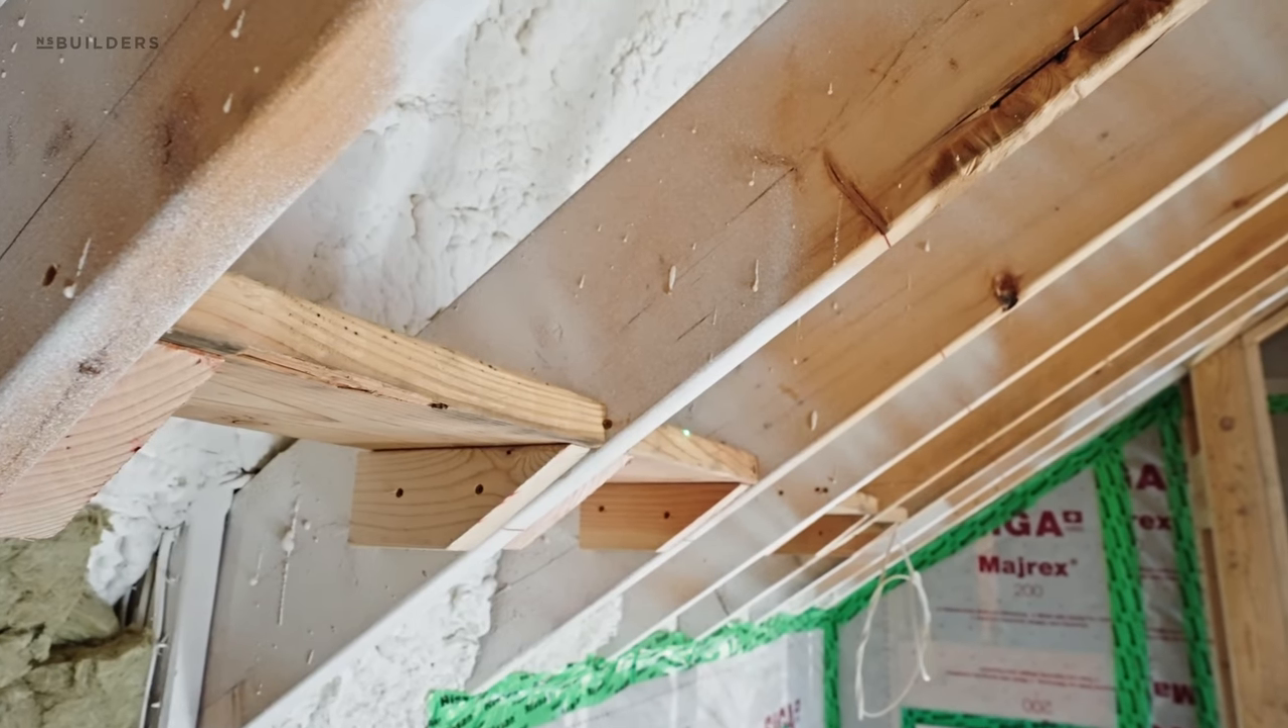The roof is actually pitched much higher, but you can see our carpenters have installed blocking between these rafters.